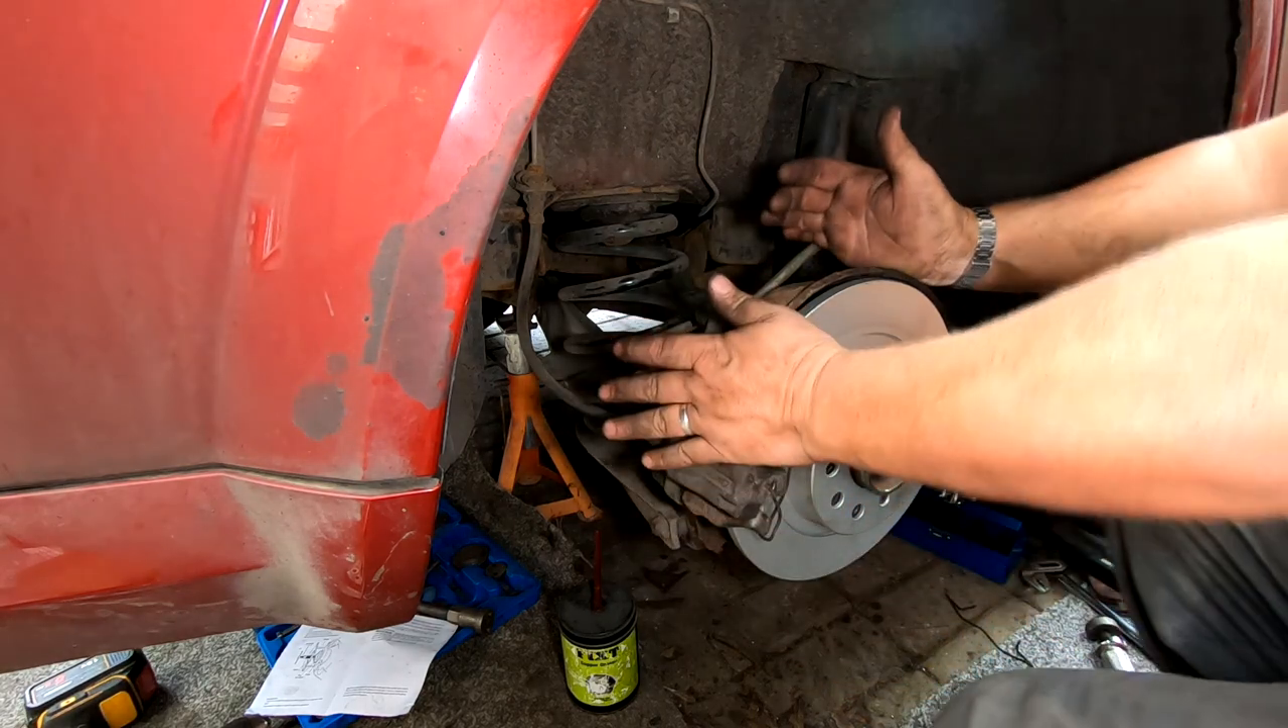I've just got to put the wheel on and then we can safely say this side's done.